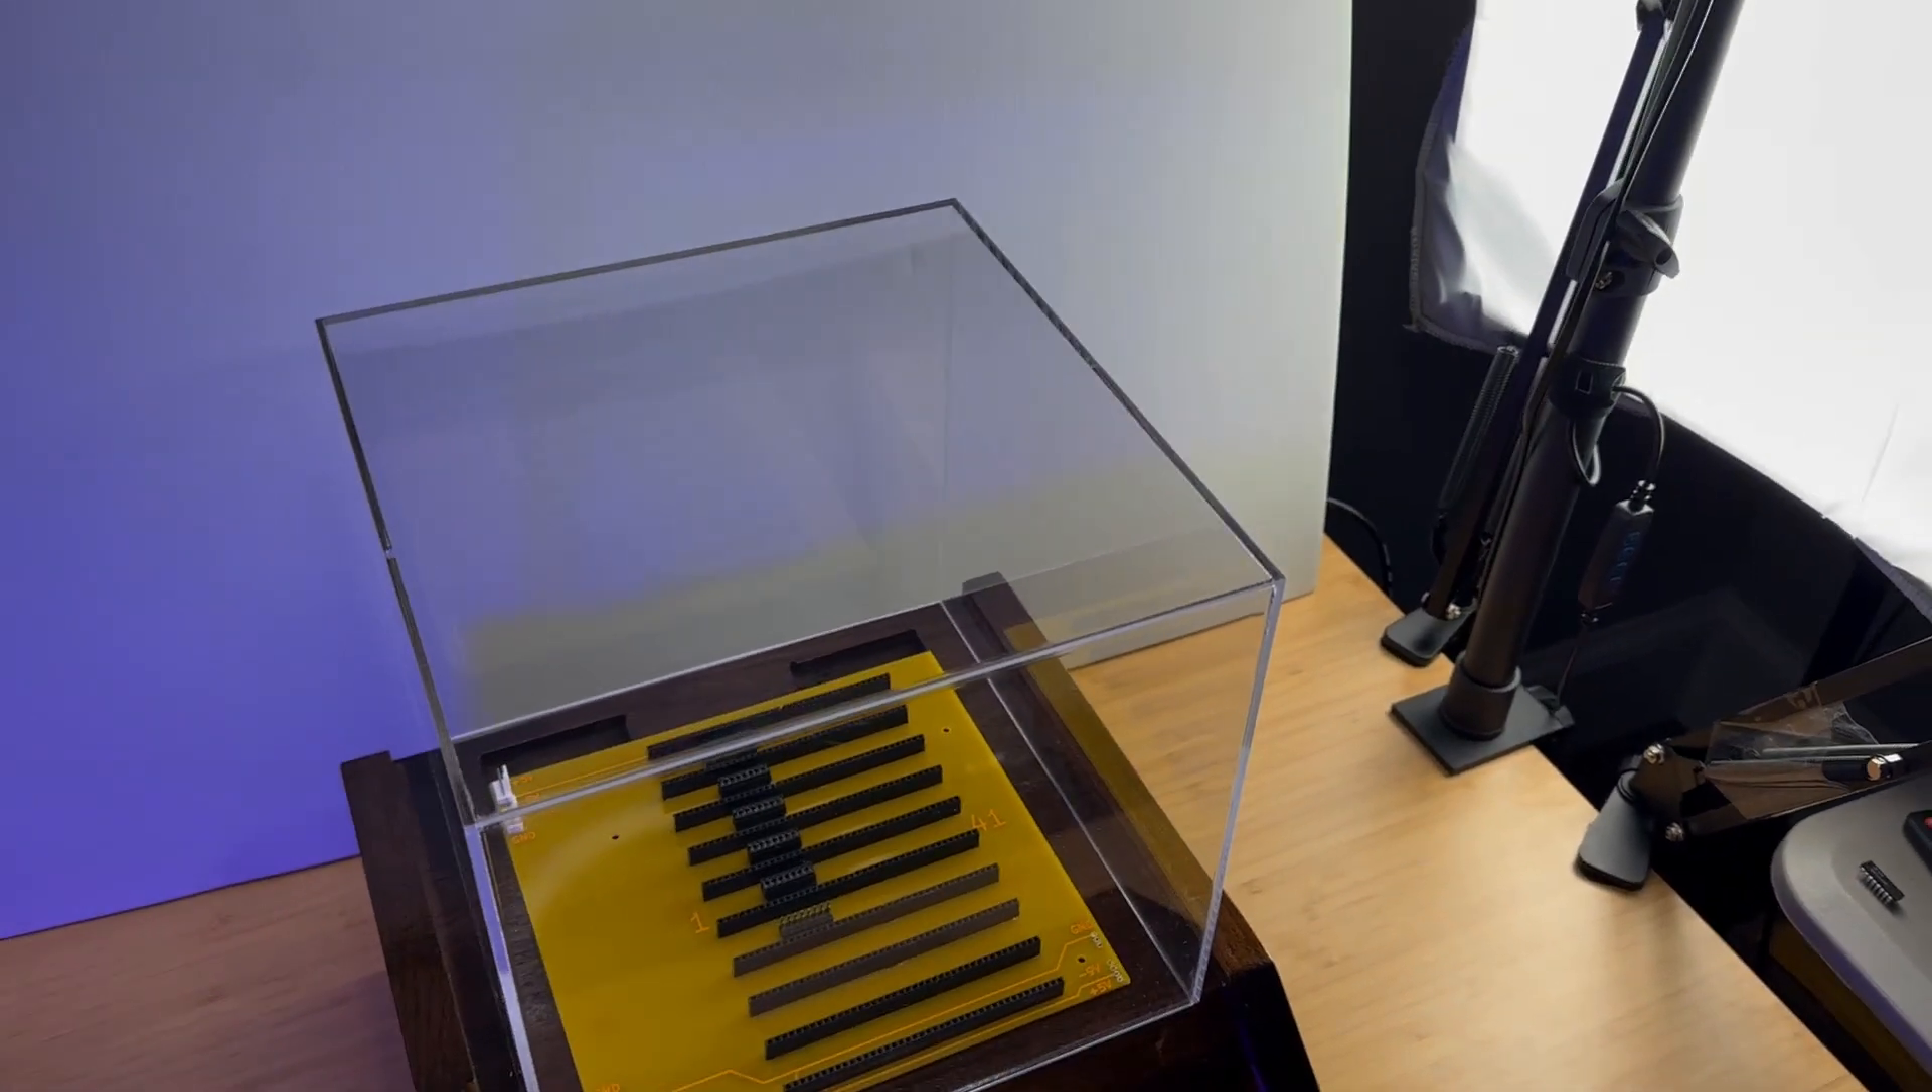I added a plexiglass enclosure on top of the case for a complete appearance.